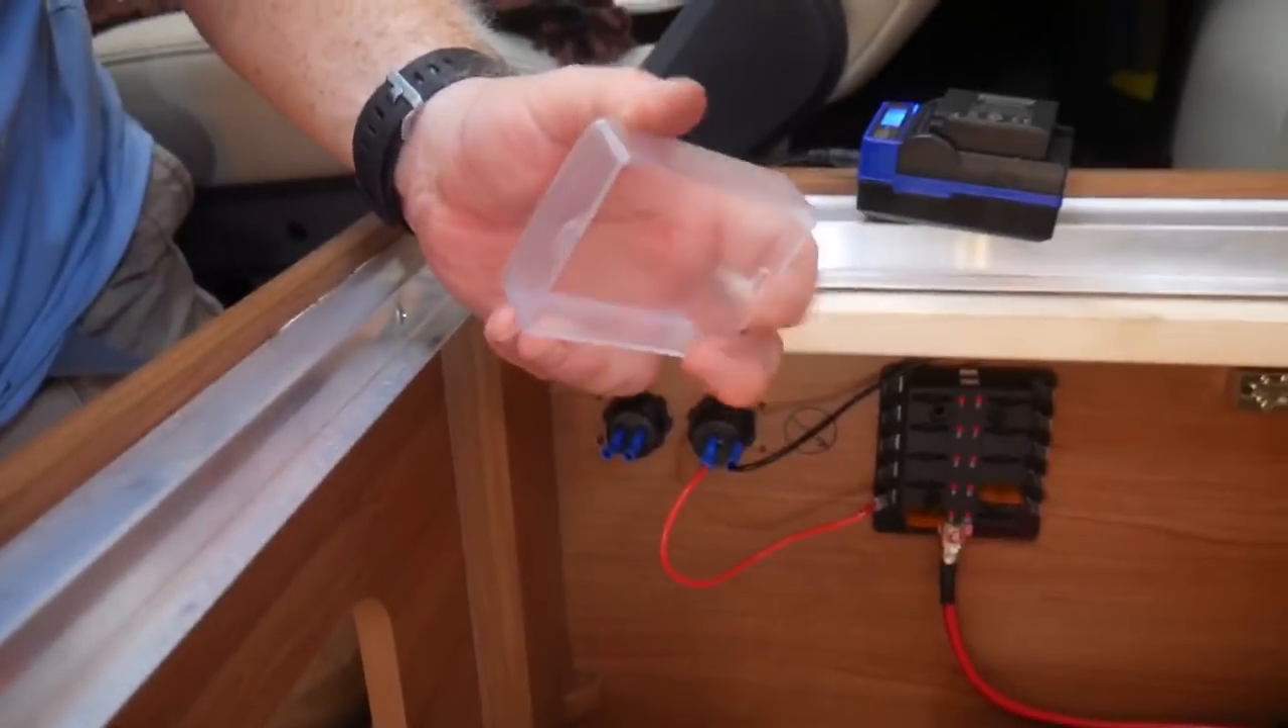This is the fuse box cover which I haven't put back on yet.